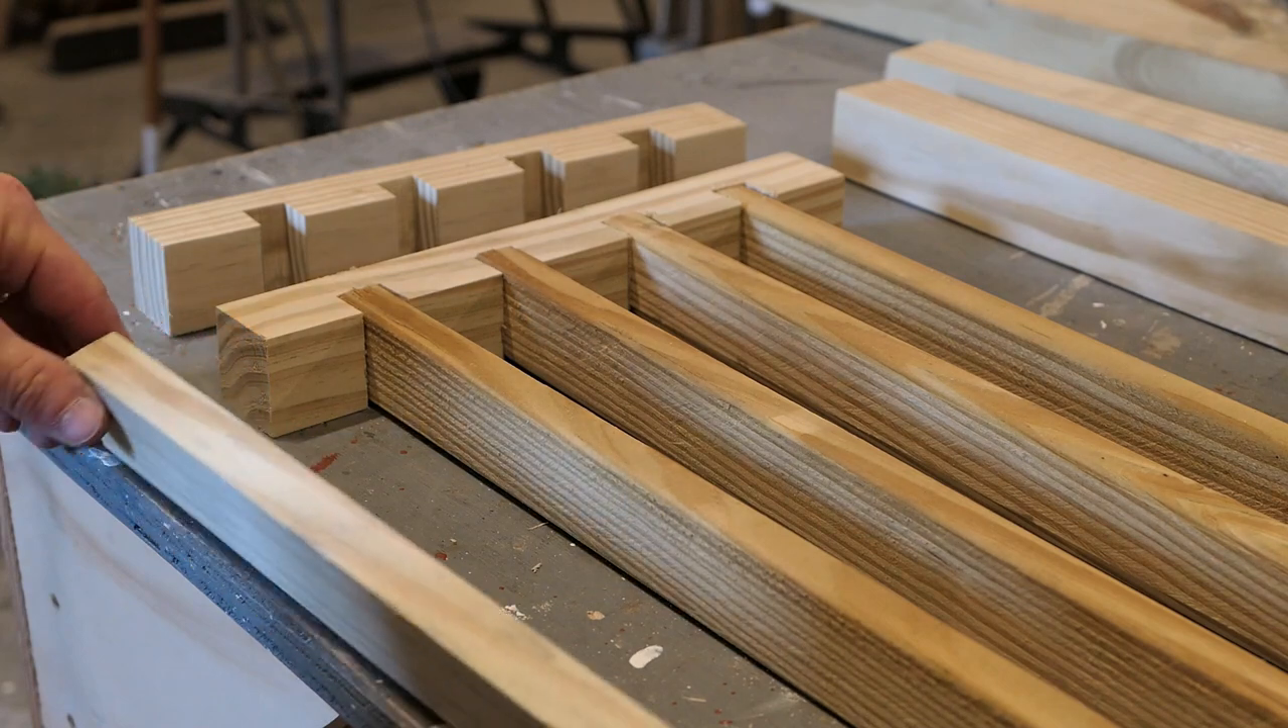All right so the deck or the base of our planter uh i made these slots here dados and then these vertical boards here just fit in there.